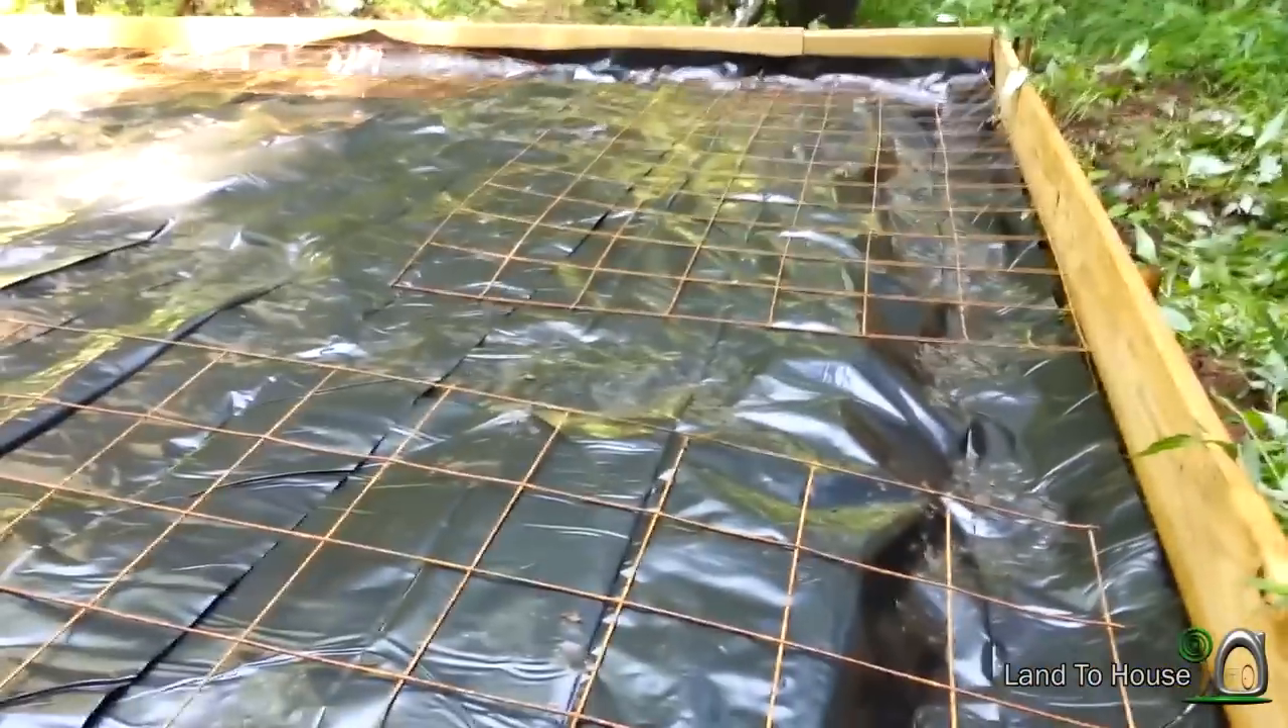Now I've got some of this wire mesh on top of the plastic in hopes that that will hold the concrete together some whenever it's poured.